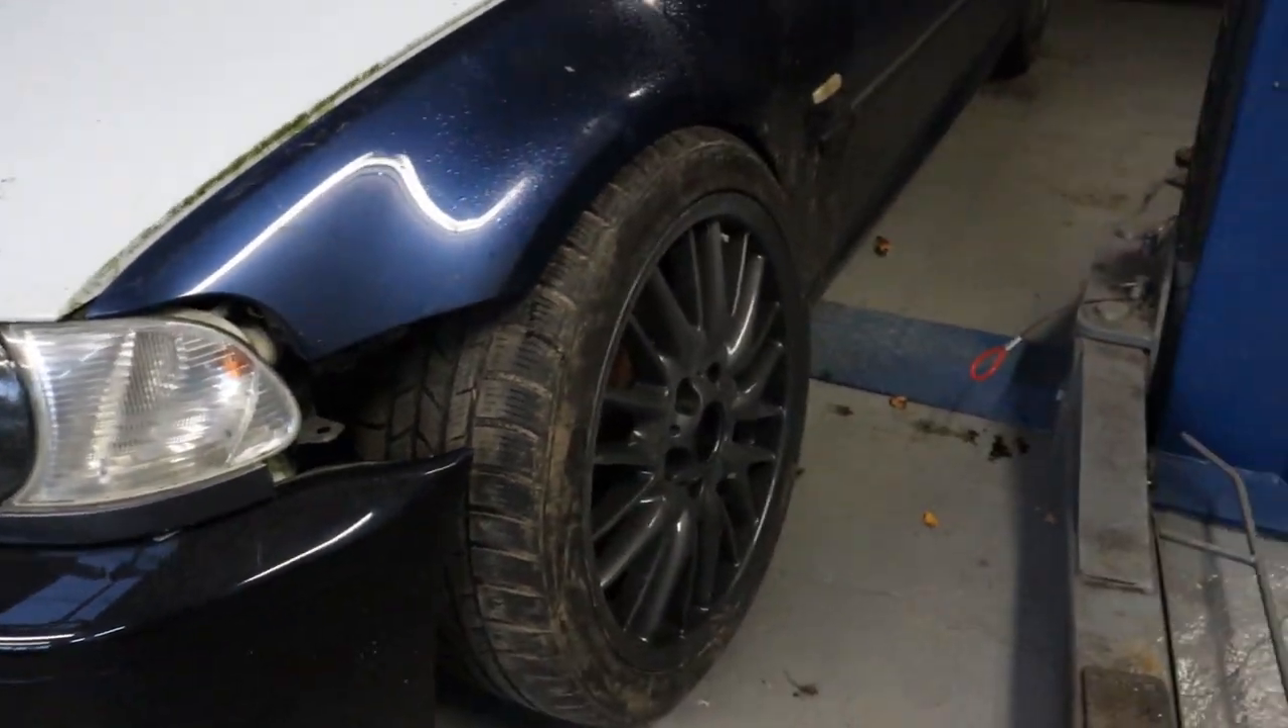You can see here this doesn't fit with the coupe headlights and also the bumper is miles and miles away.